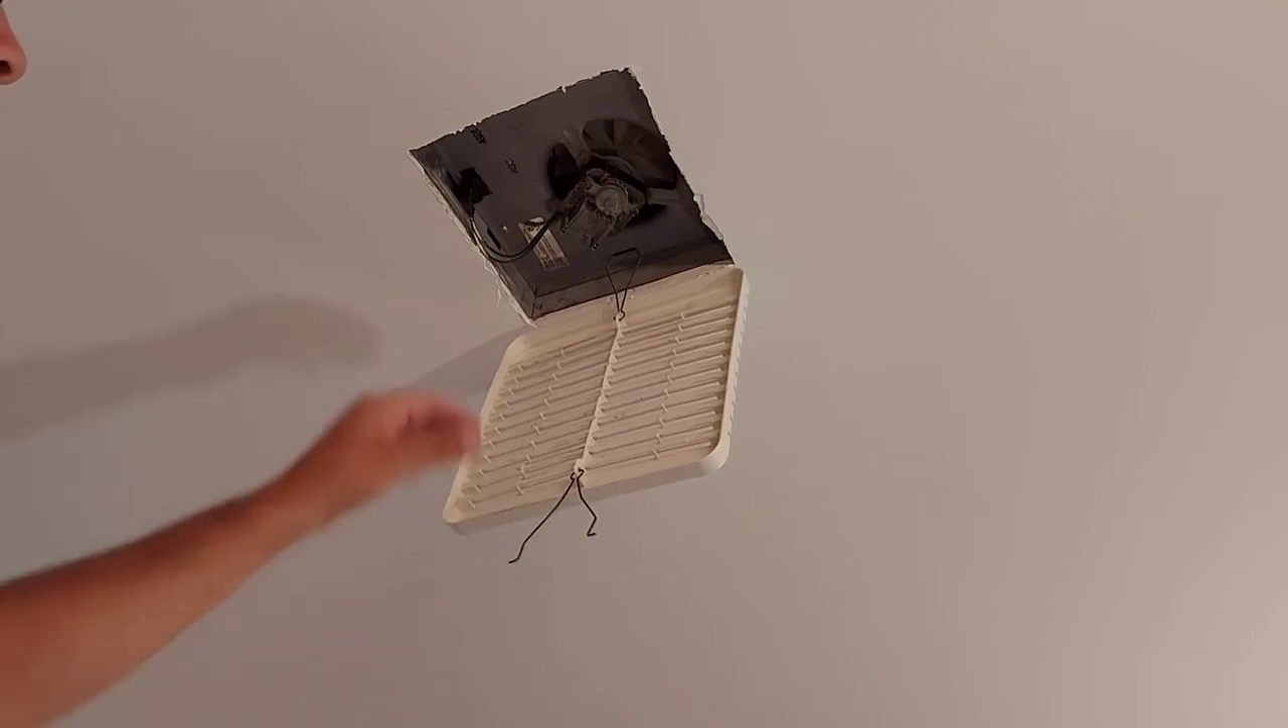So I already took down the vent cover to show you inside.